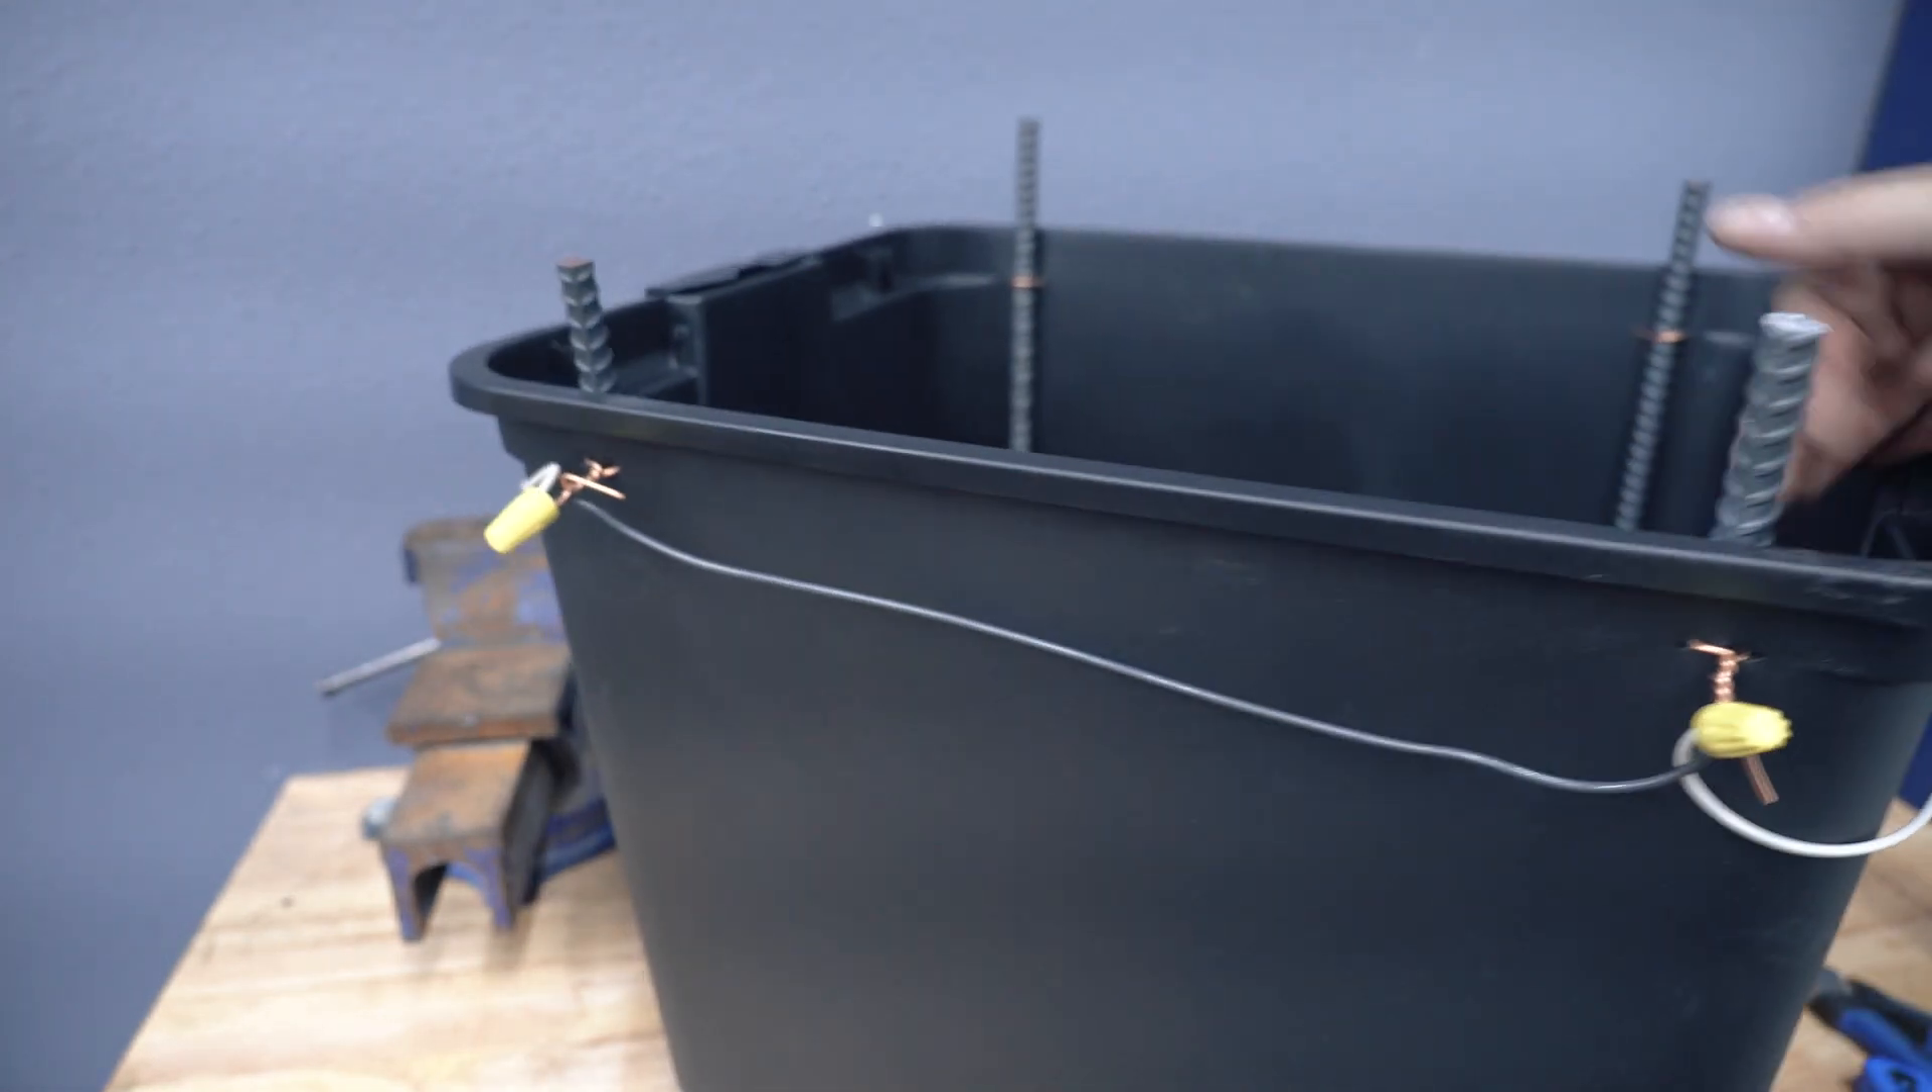I used wire nuts and the extra wires out of the Romex to tie all the rebar together.